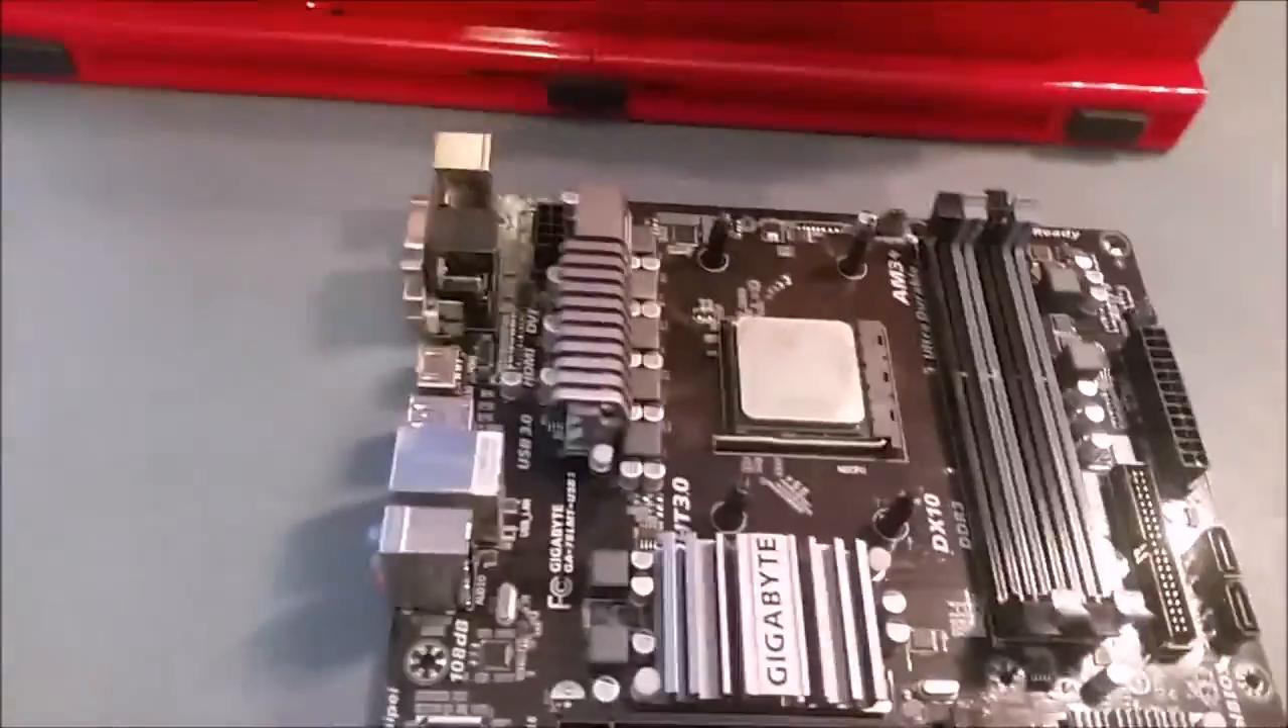I actually have my motherboard out as you can see right here.